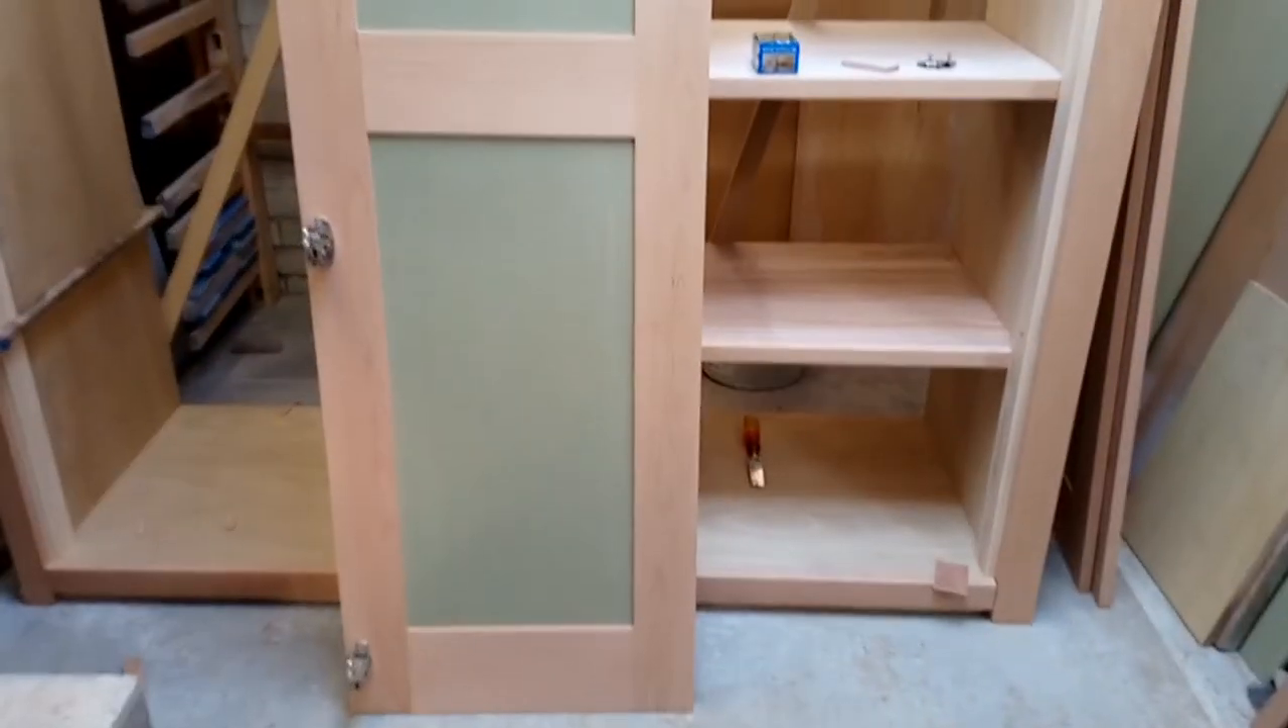I've got my door there, screwed the hinges on.